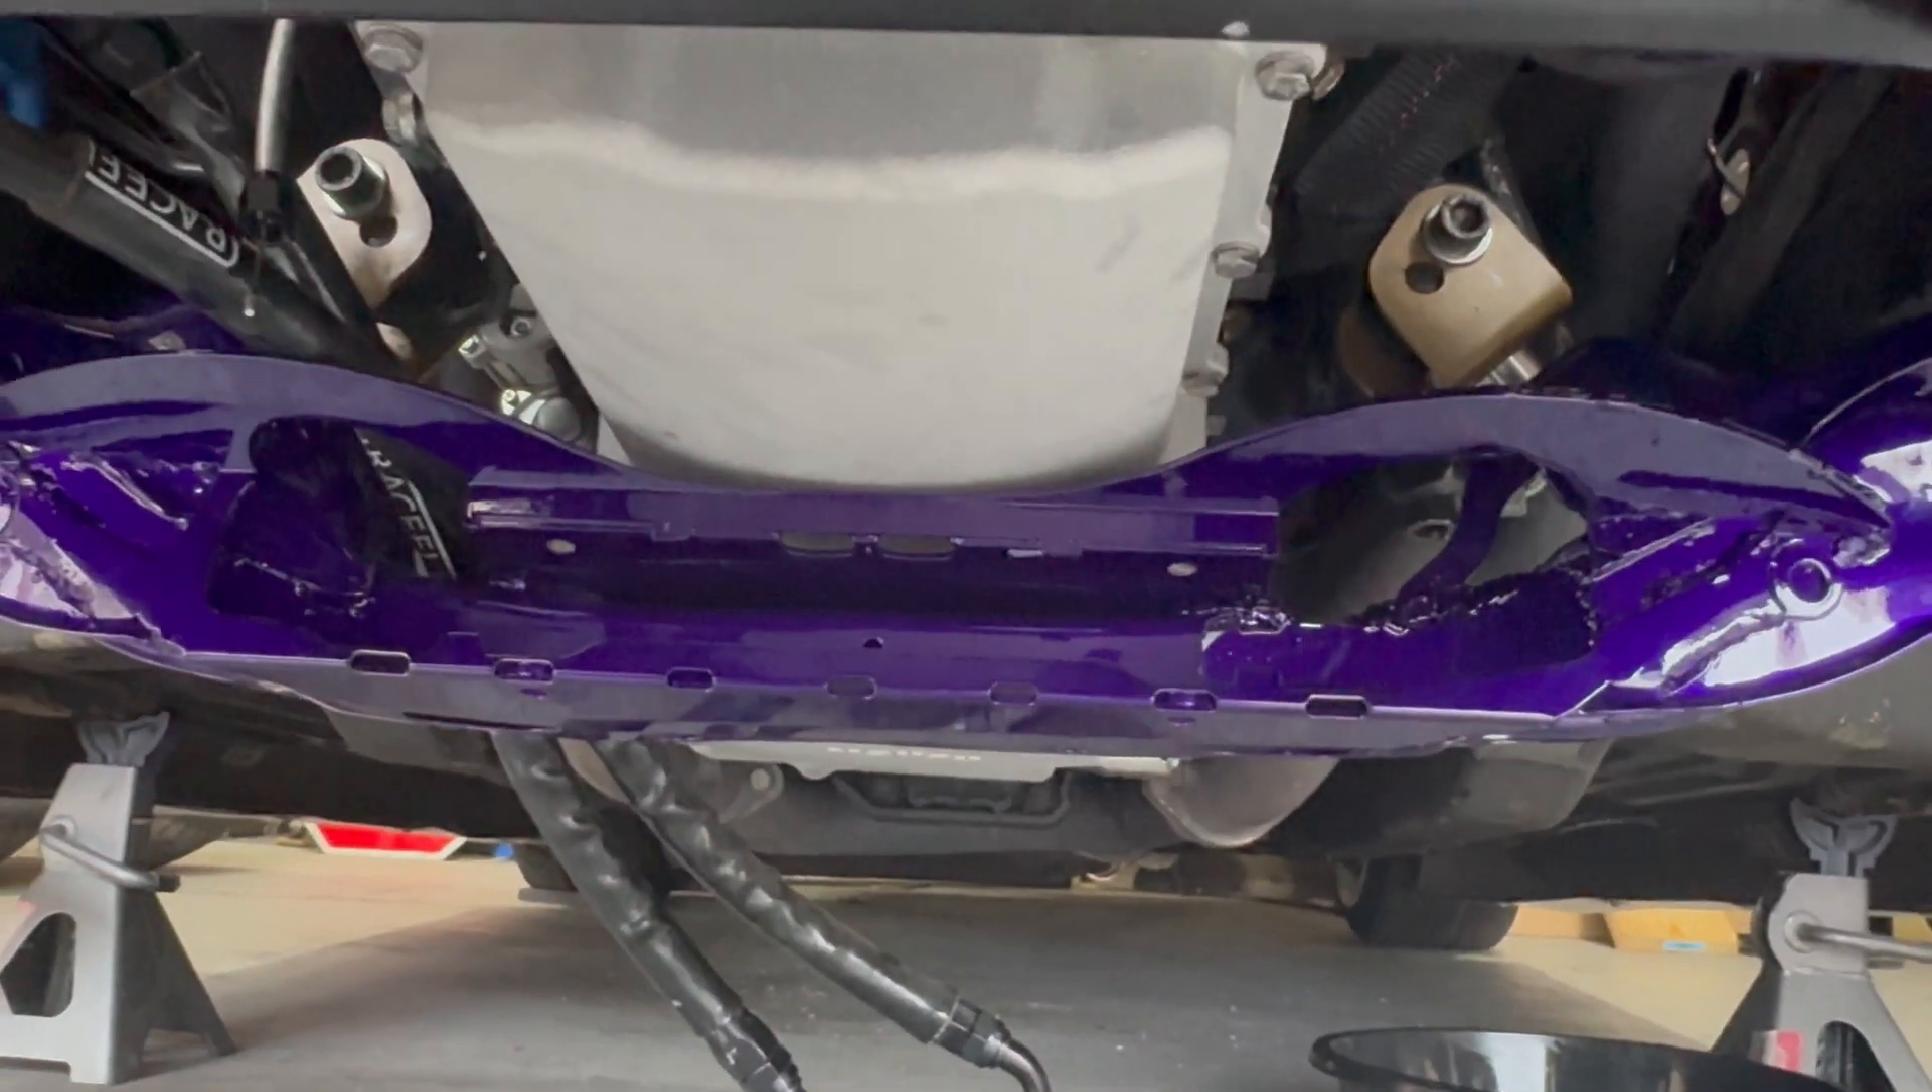The subframe is done installed powder coated good to go.